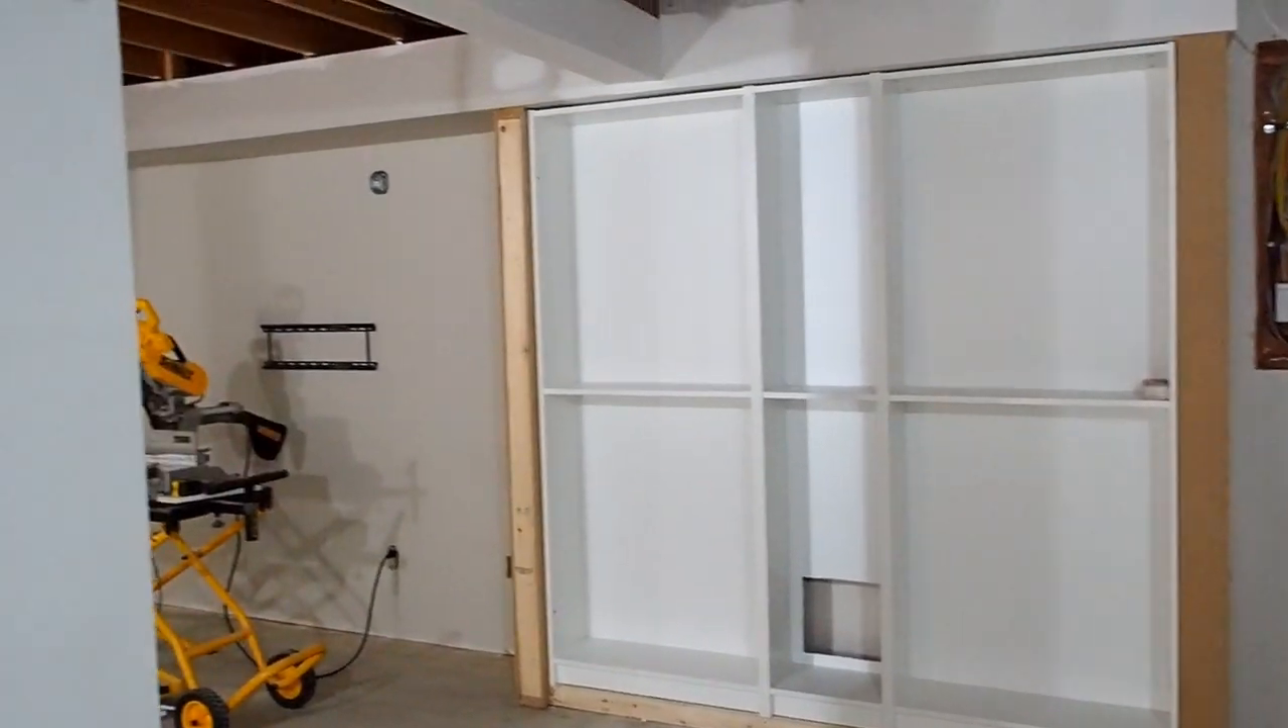We need a little bit more trim work on this side and a little bit more trim work along the bottom still.